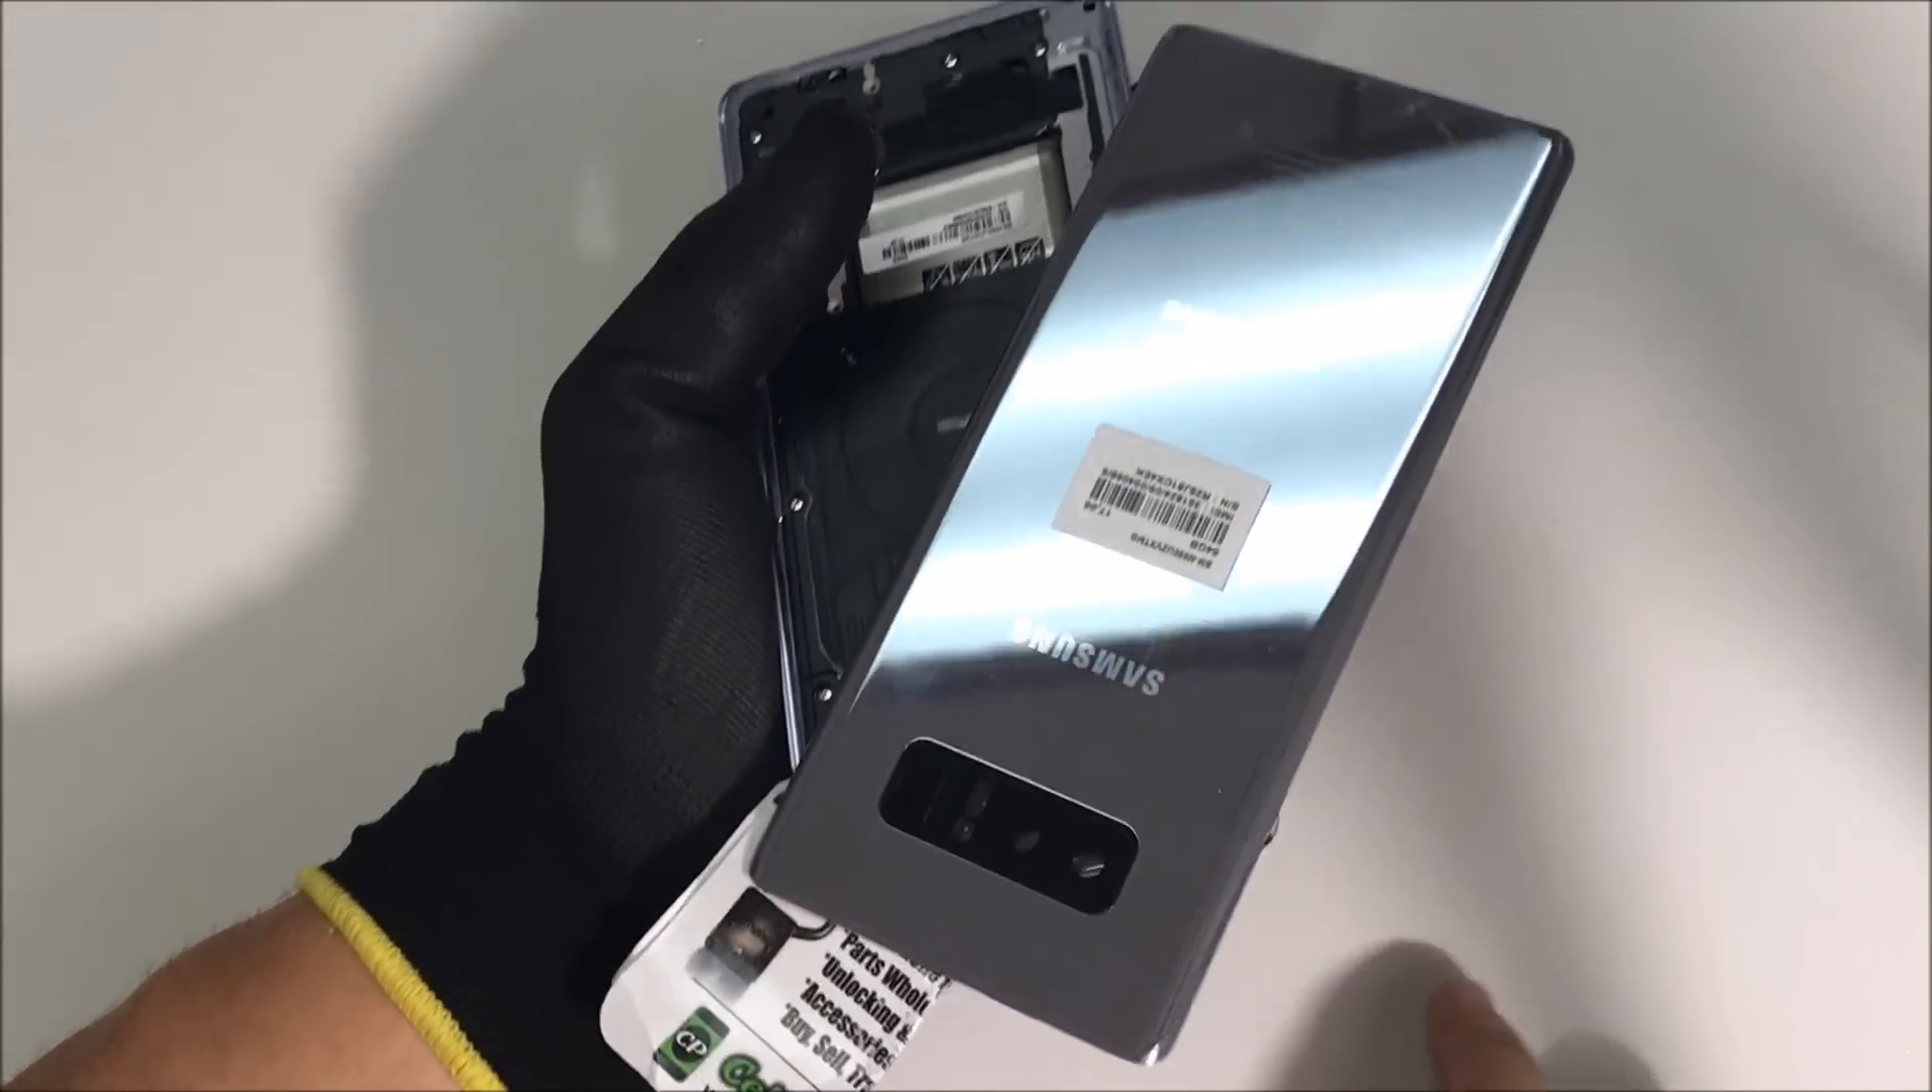All right so there we go the back cover came off.